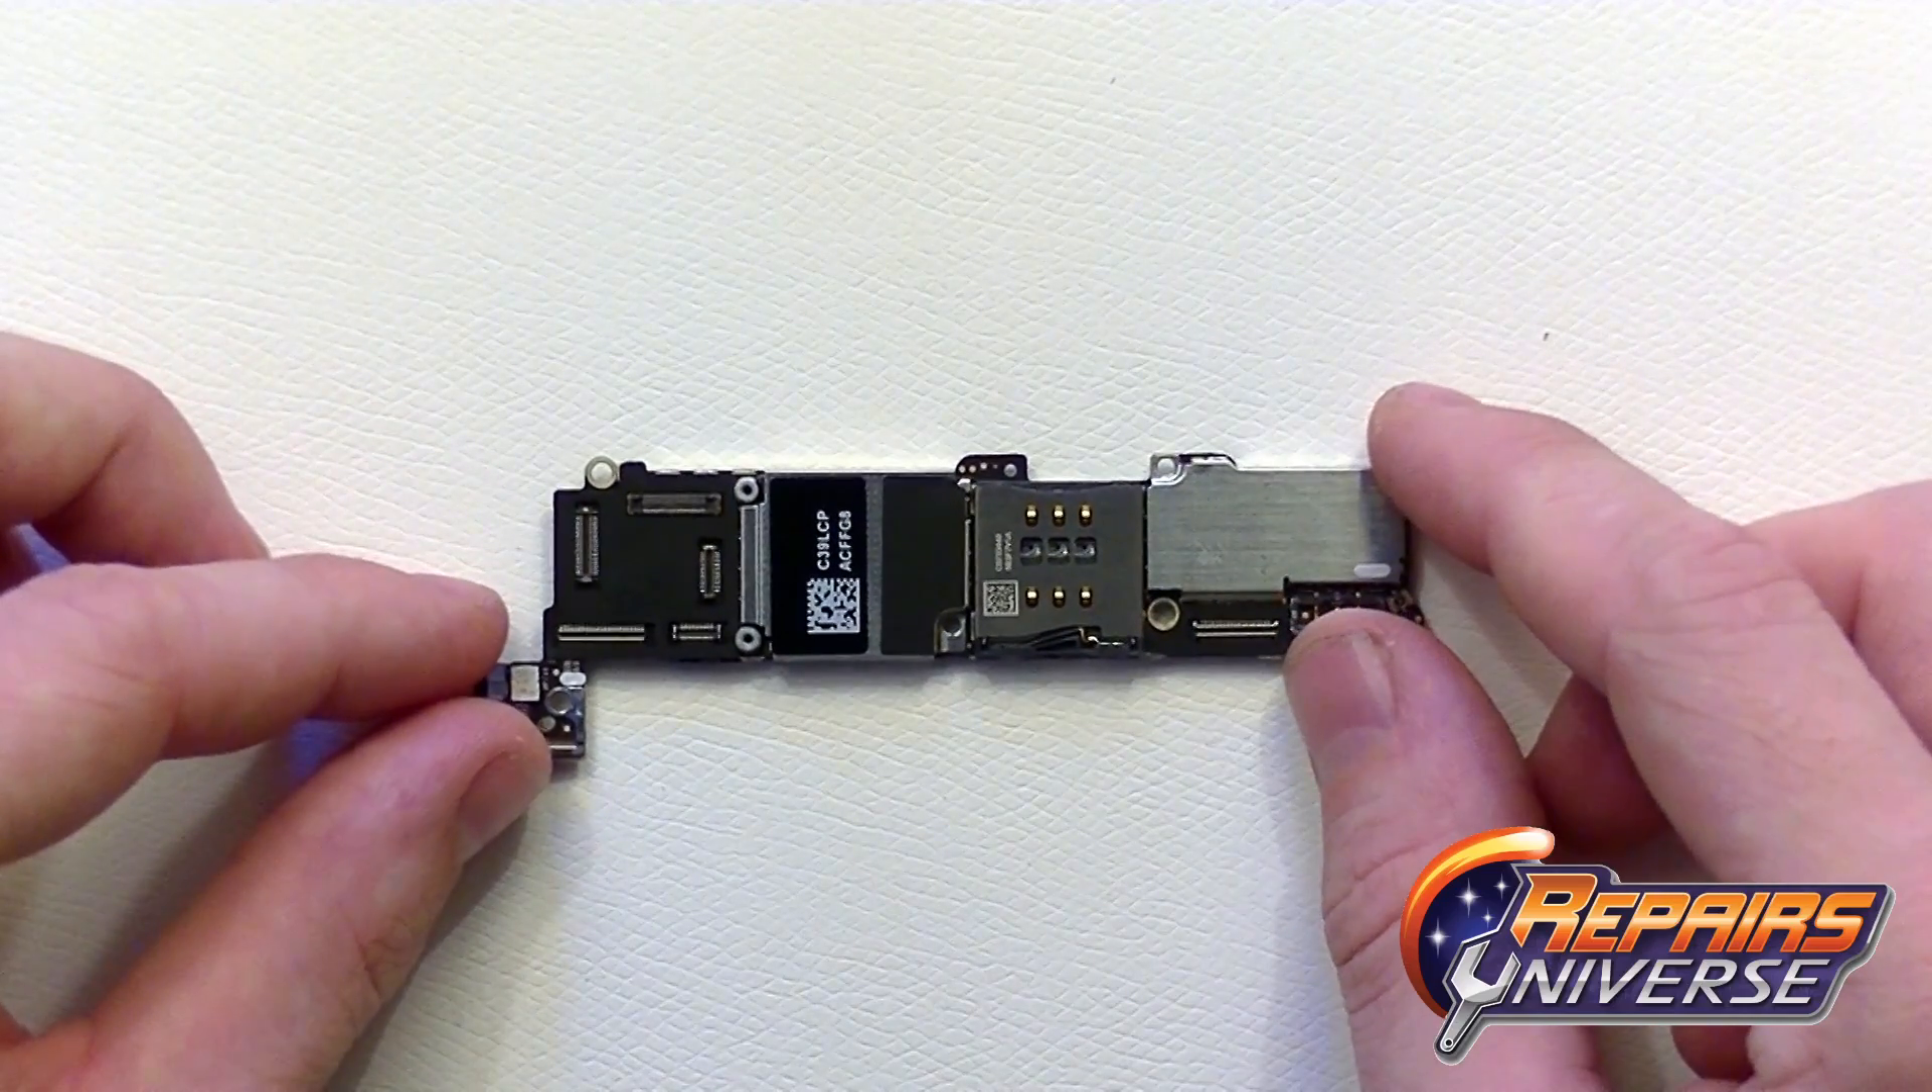There we go the motherboard has been fully removed from your iphone 5s.